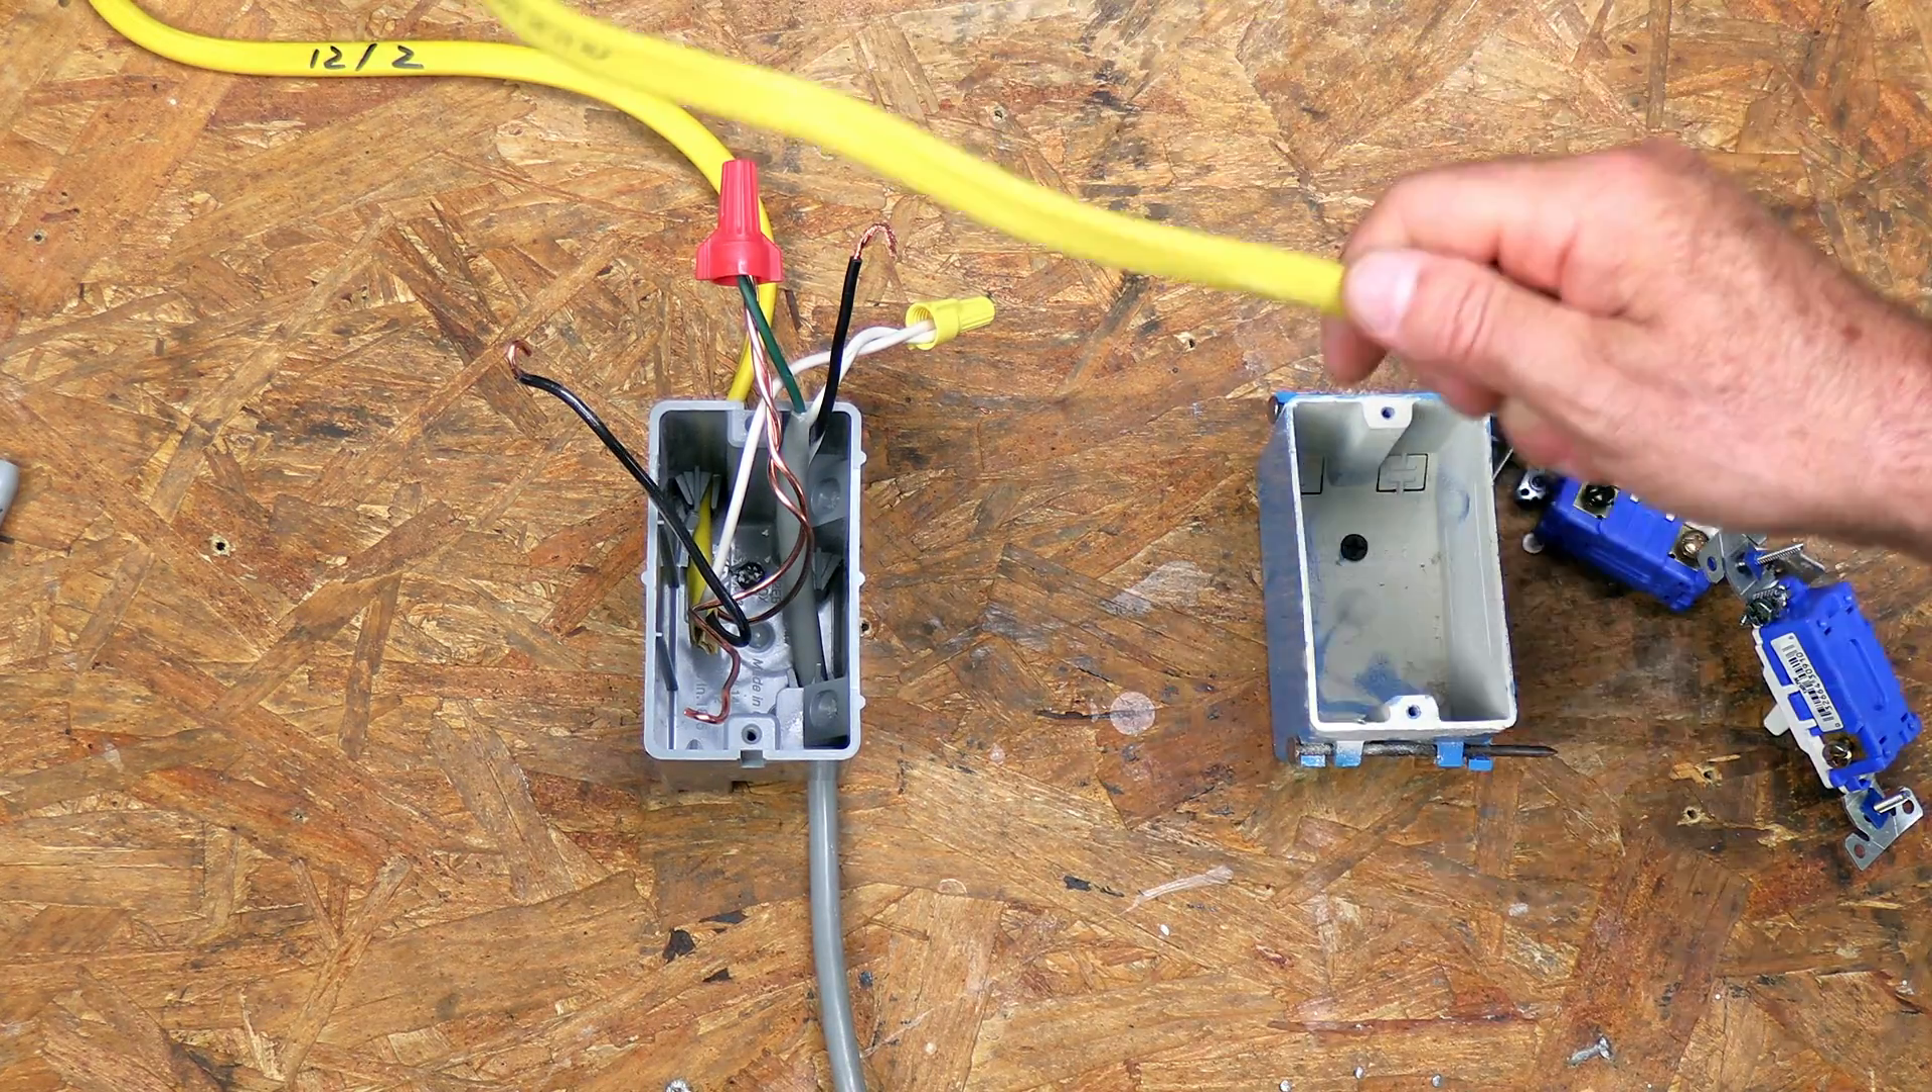Okay, so I've gone ahead and removed the switch, but I left the wiring all the same so that you can see what changes I'm going to need to make.